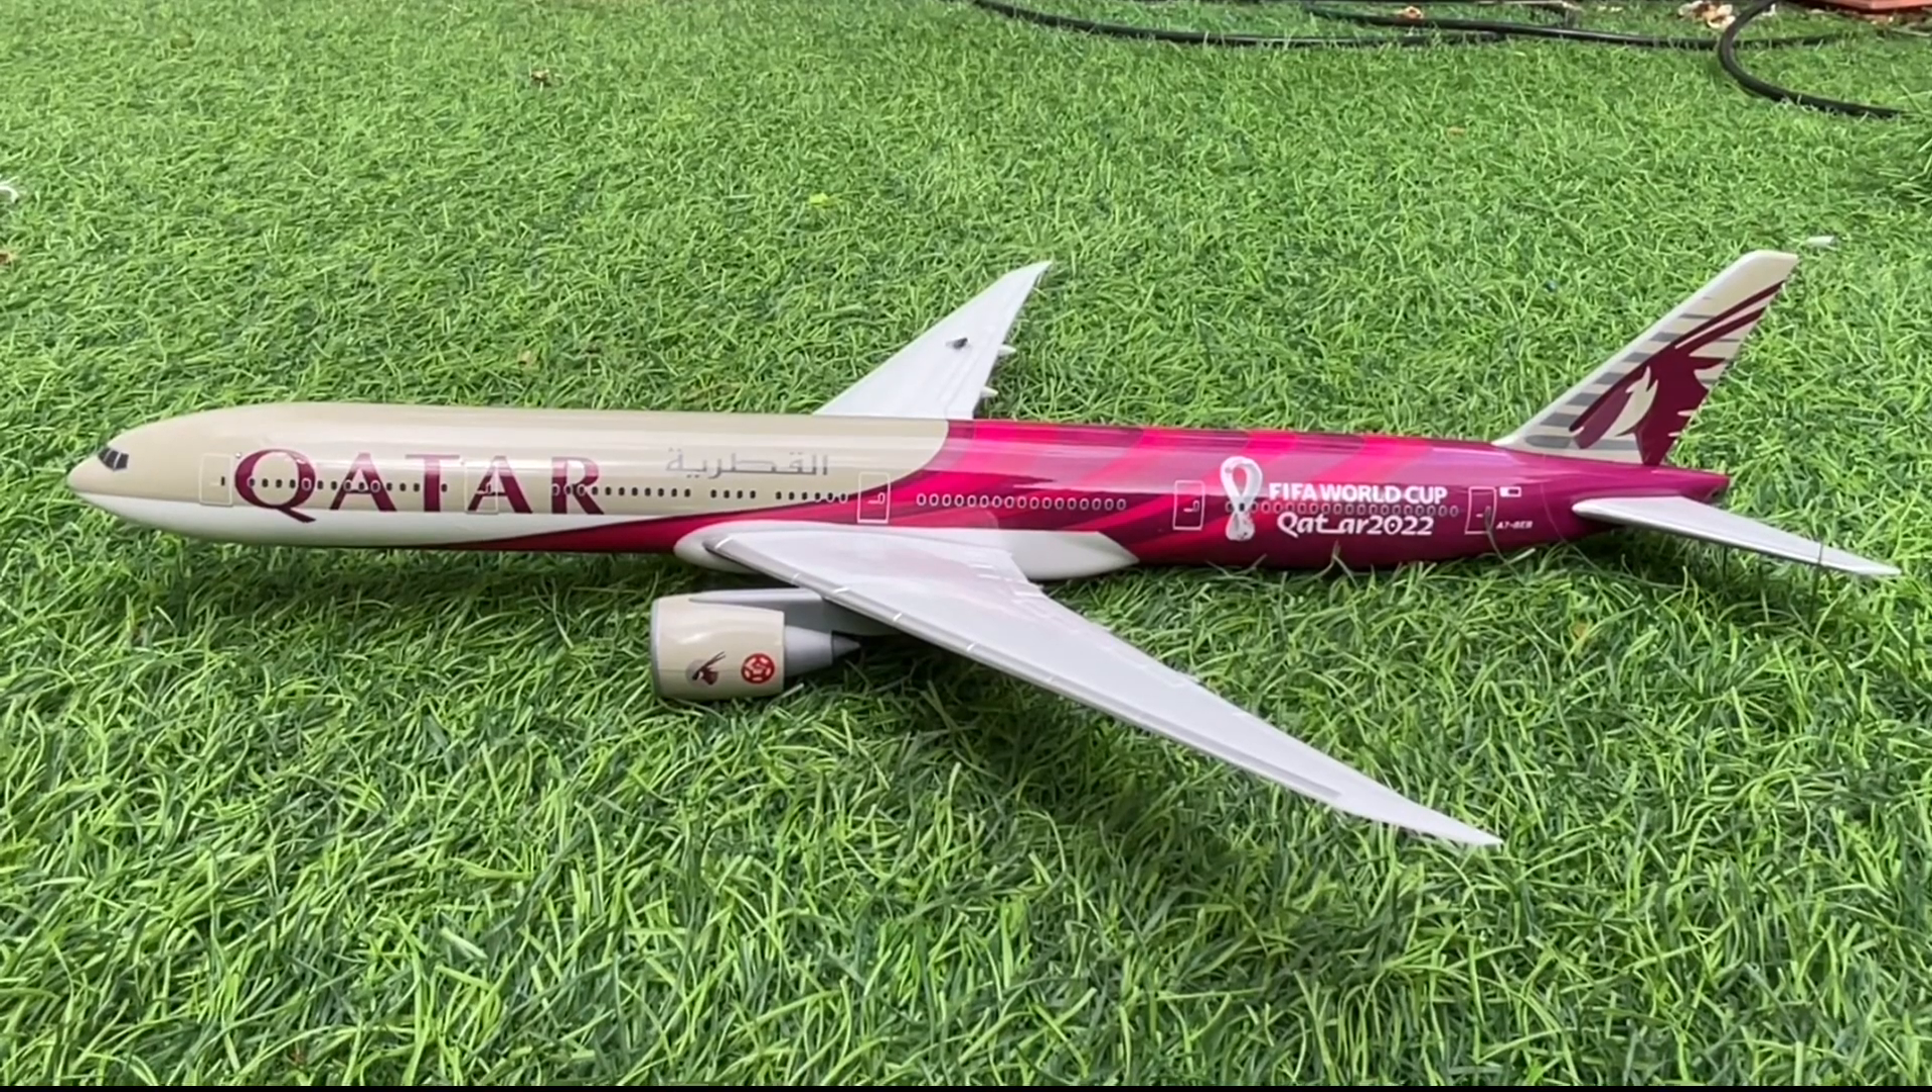We are finally done assembling the aircraft.